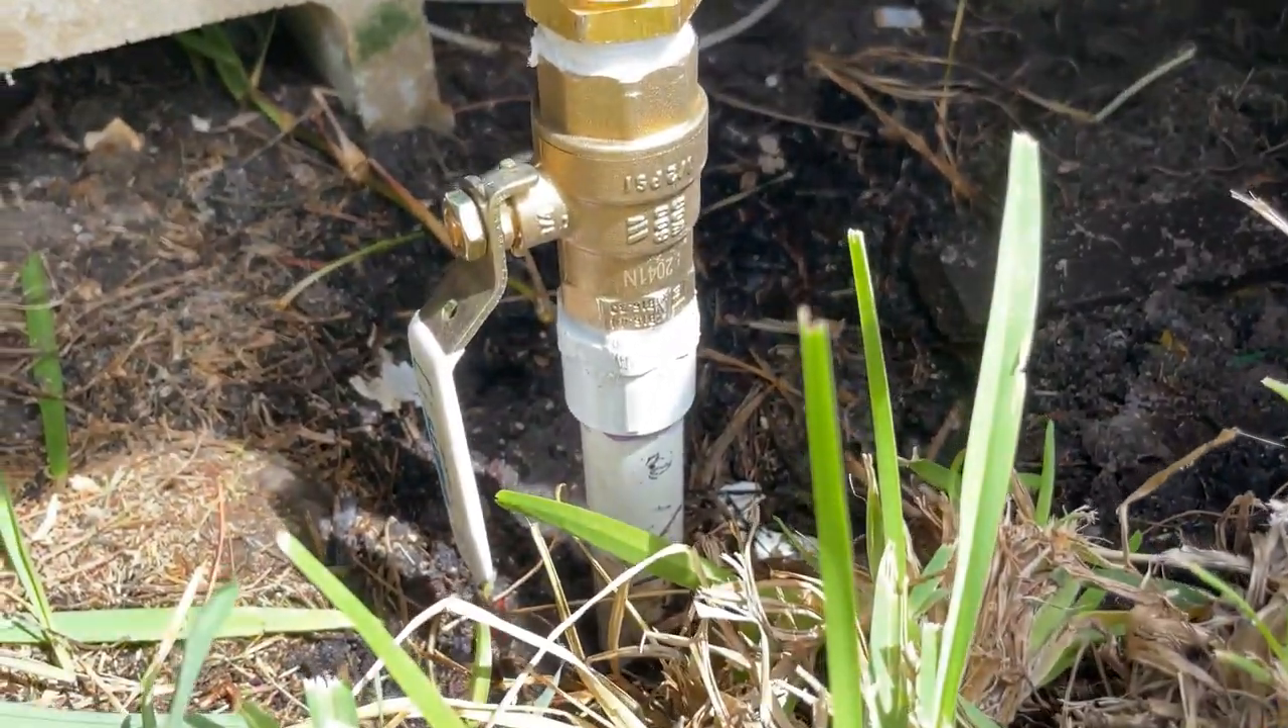And there we go we're established with a shutoff valve ready to go.